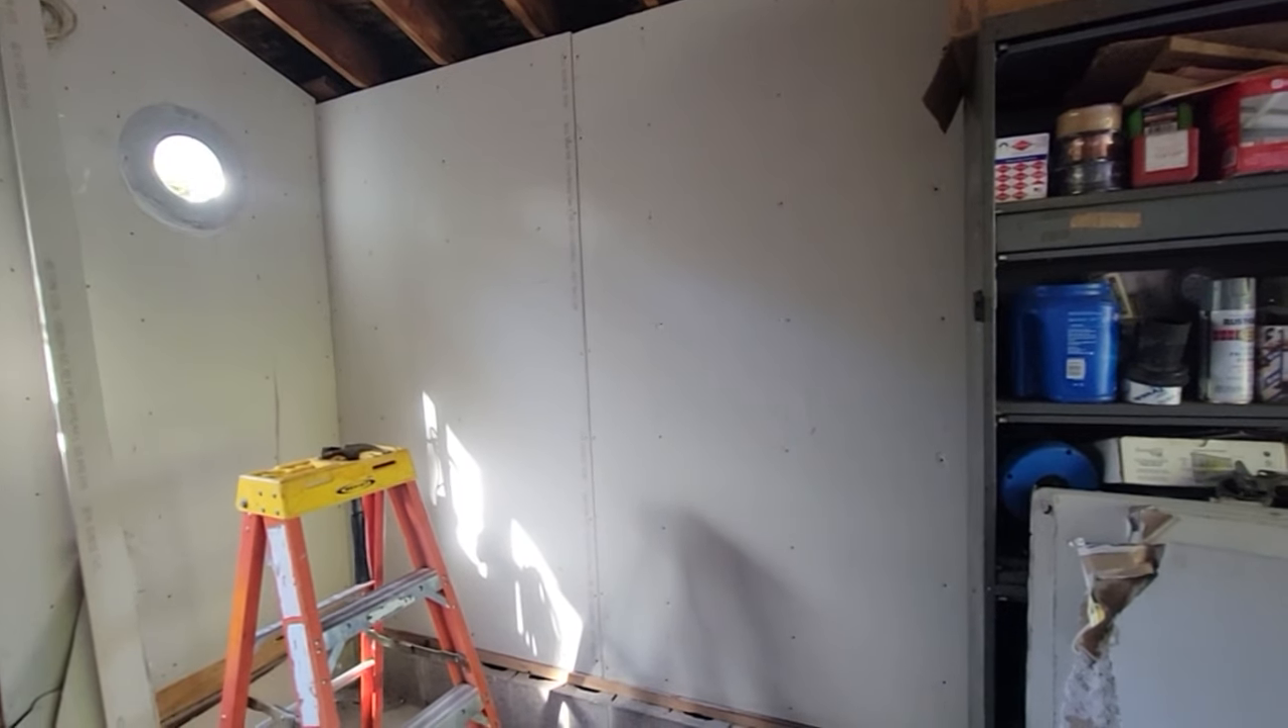All right i got two more sheets up.